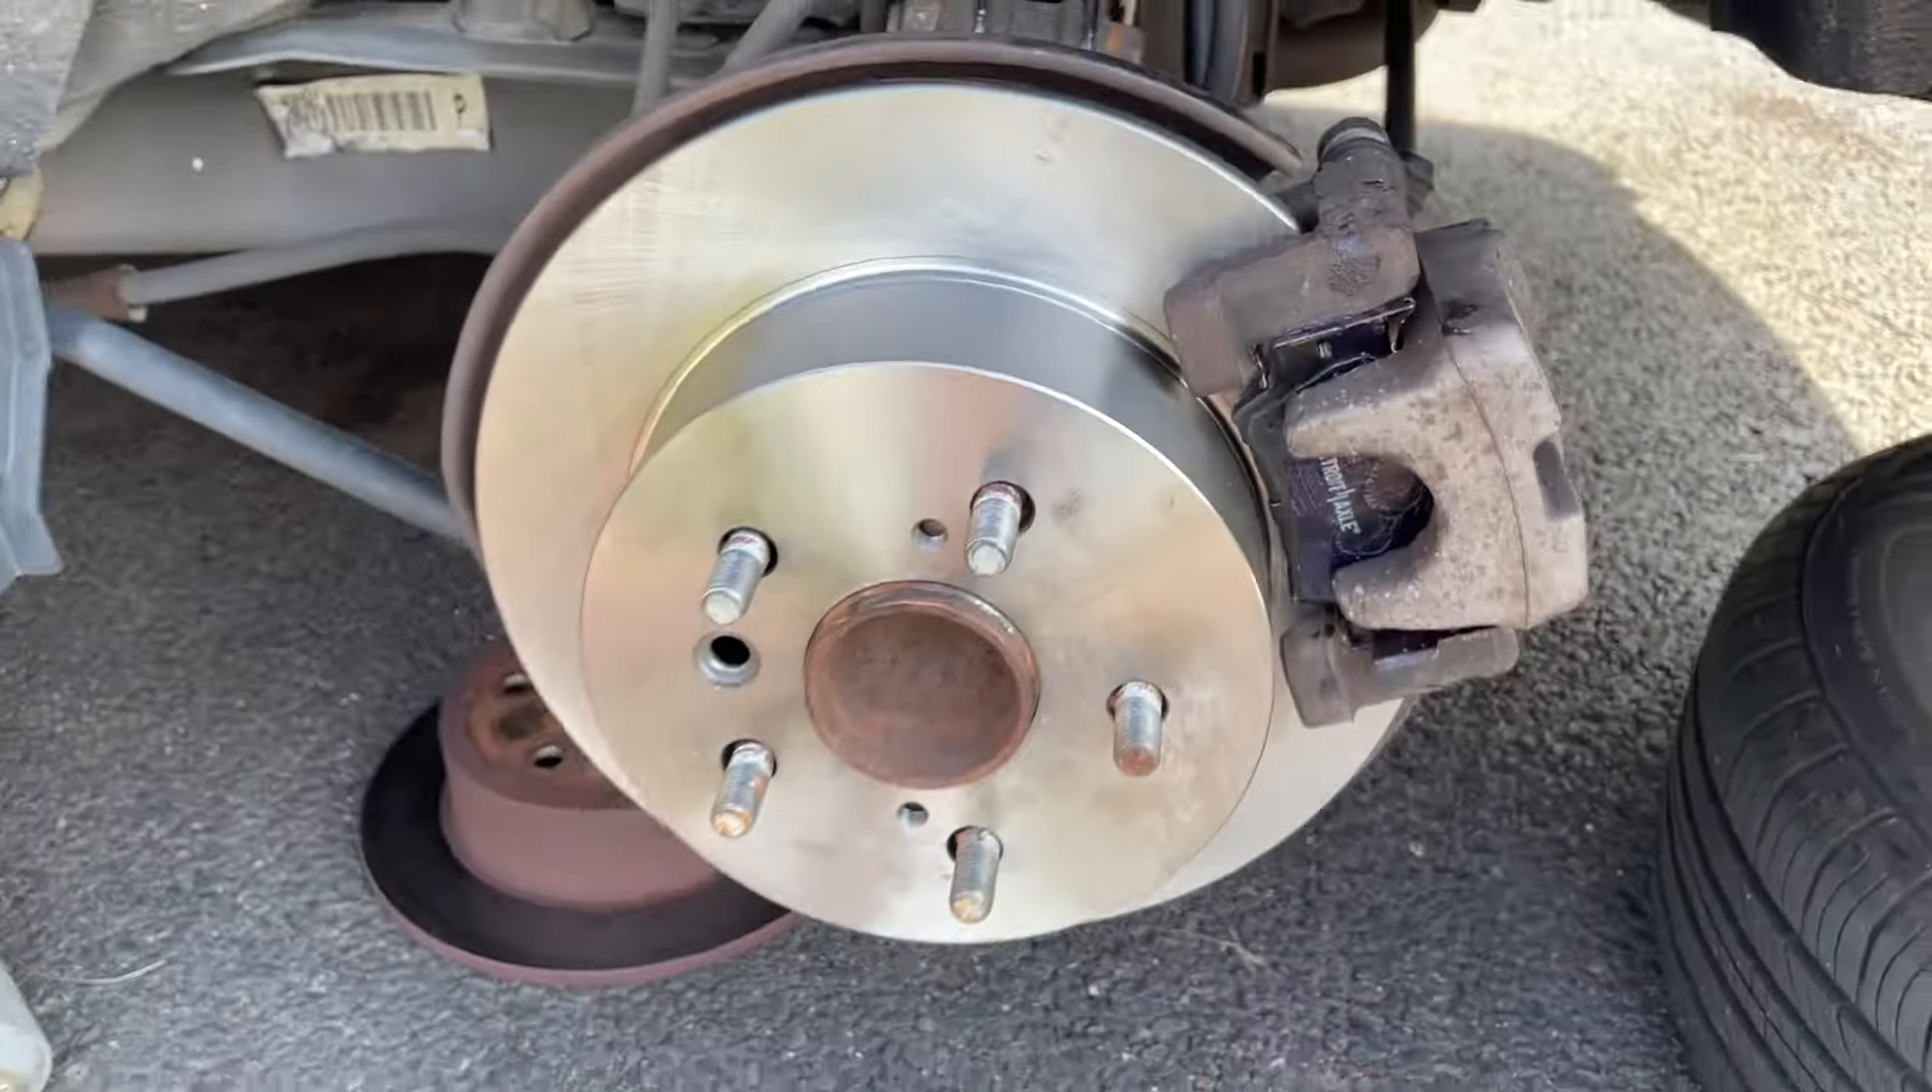Now we just got to put the wheel back on.